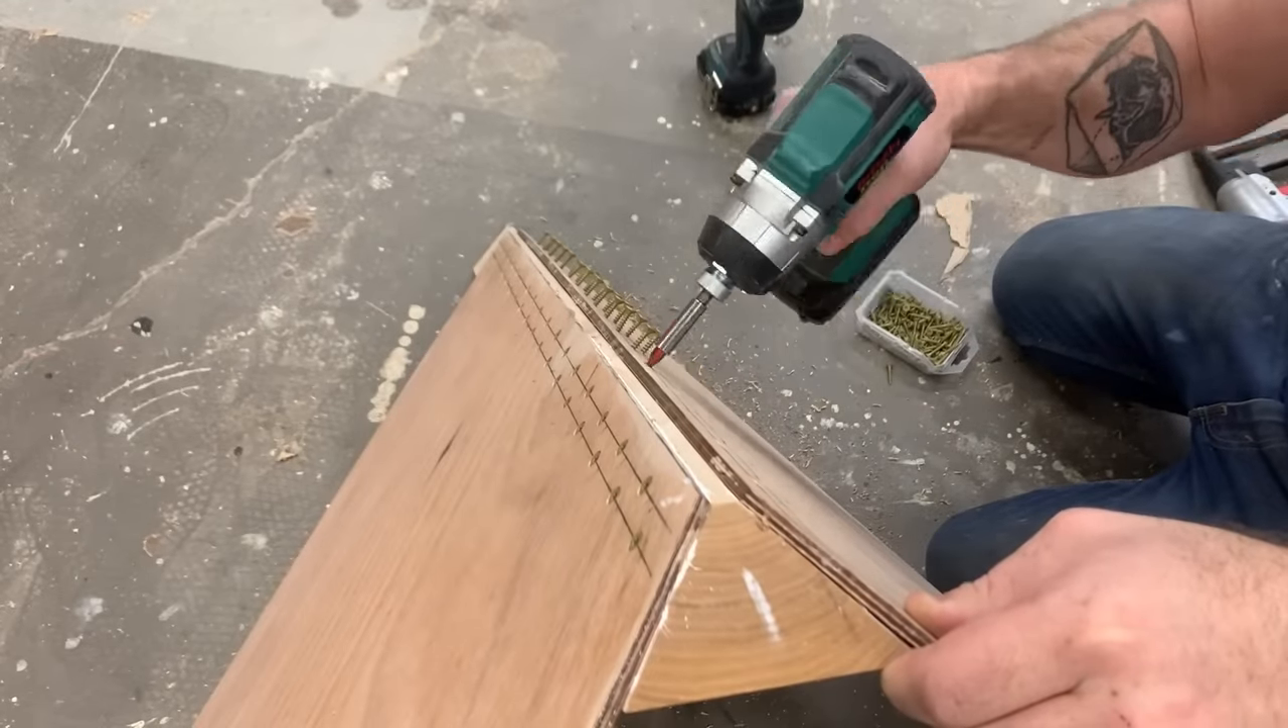Then I pre-drilled what seems like 5 million holes into my 1 .25-inch sheet of ply, and I added my screws.